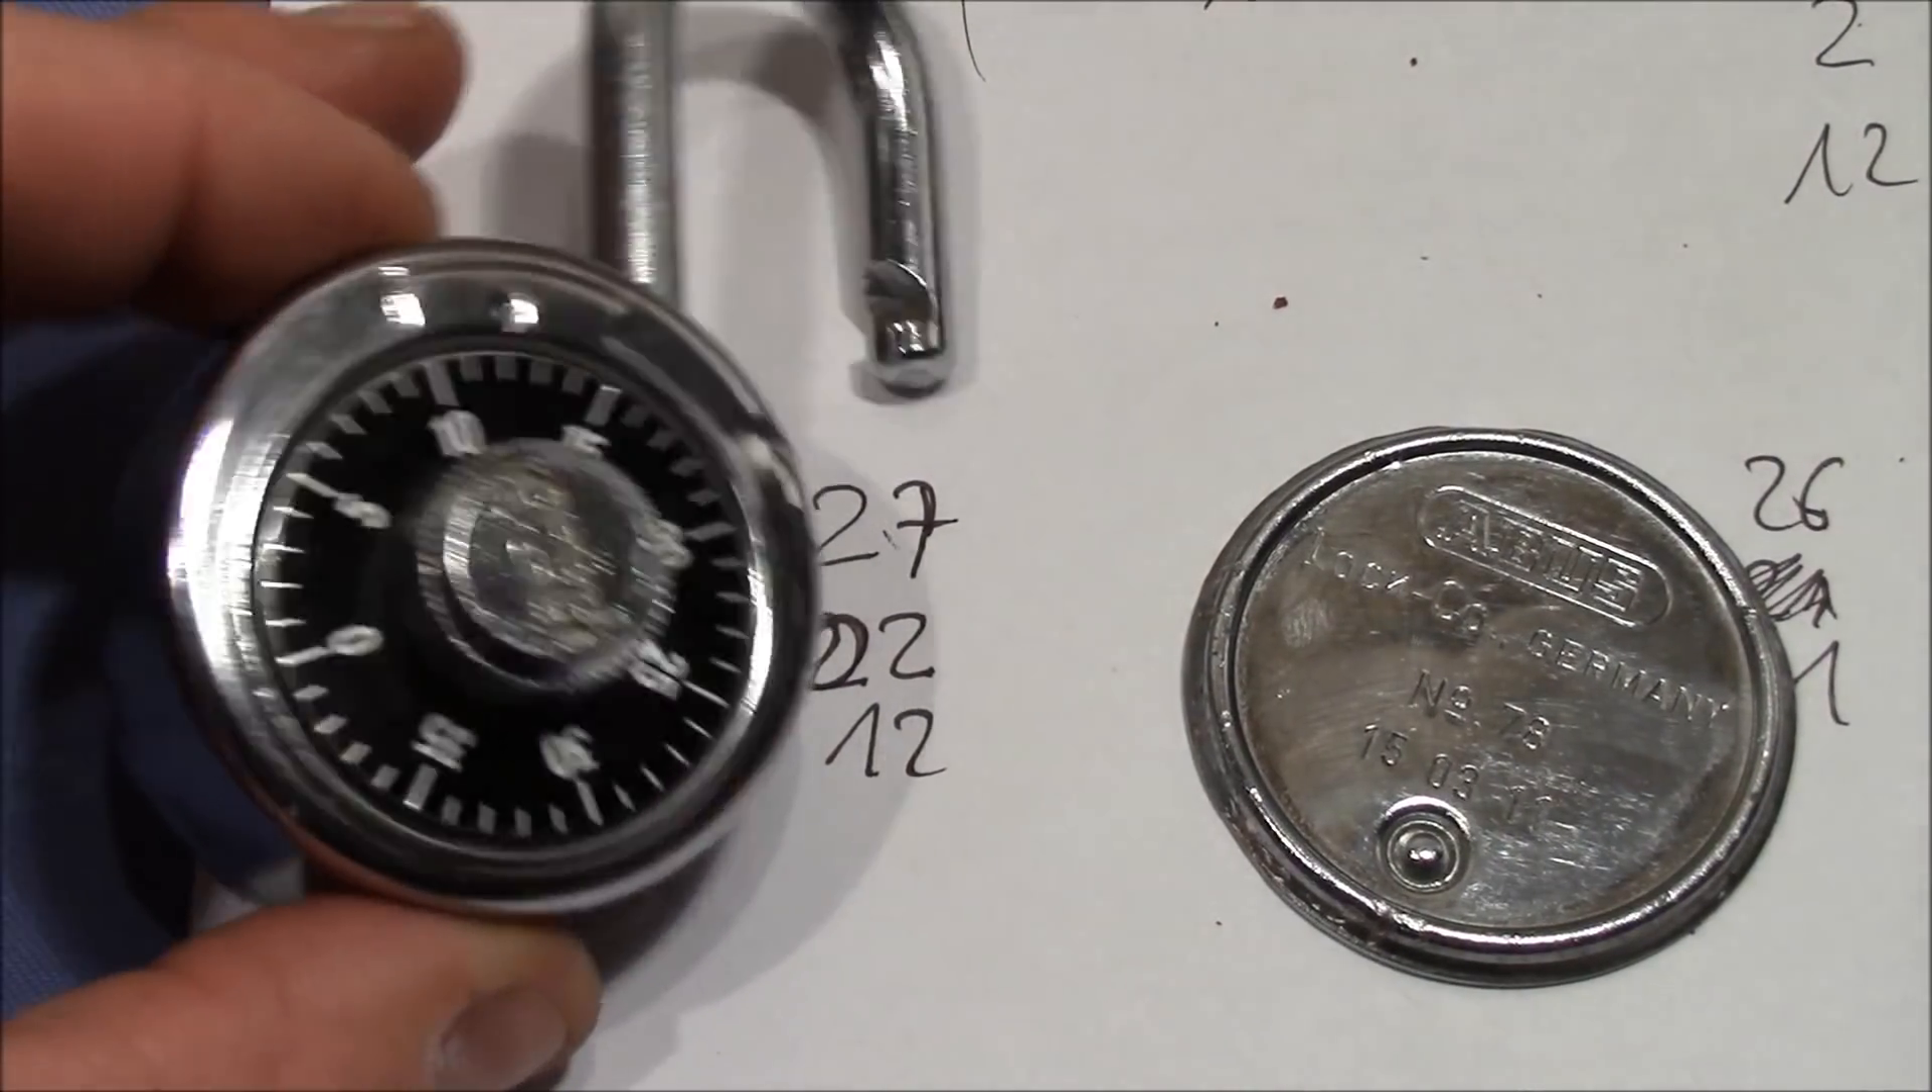So lock is back in working order. I just need to attach the back plate and then we're good to go.